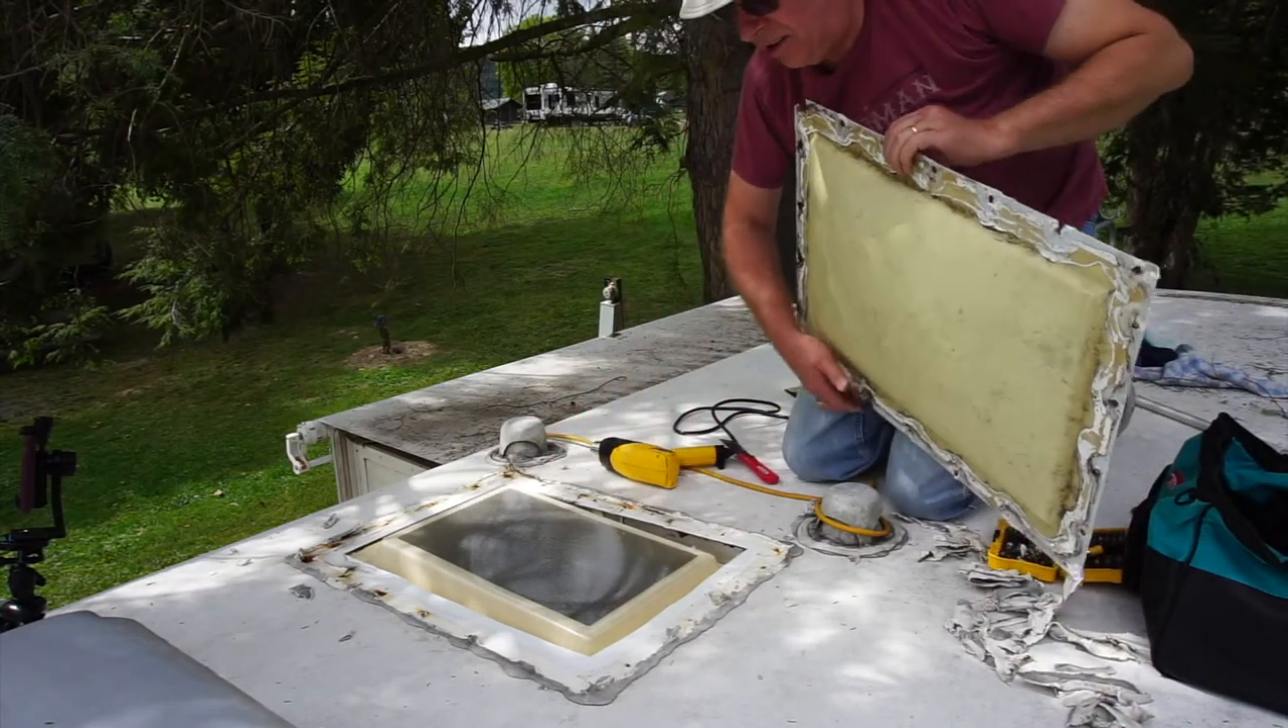Well, I got the old skylight pried up. Still have to clean off all of the rest of the sealant still here on the roof.